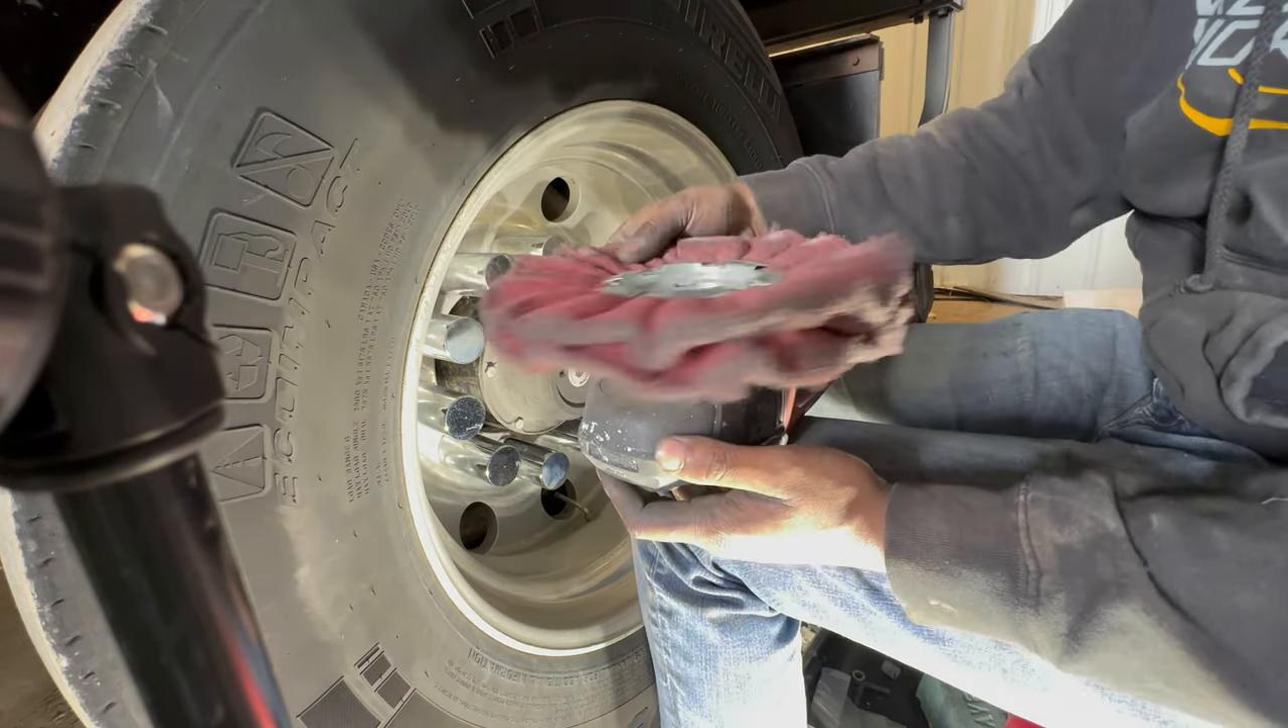I still got to take the uh lug nut covers off.